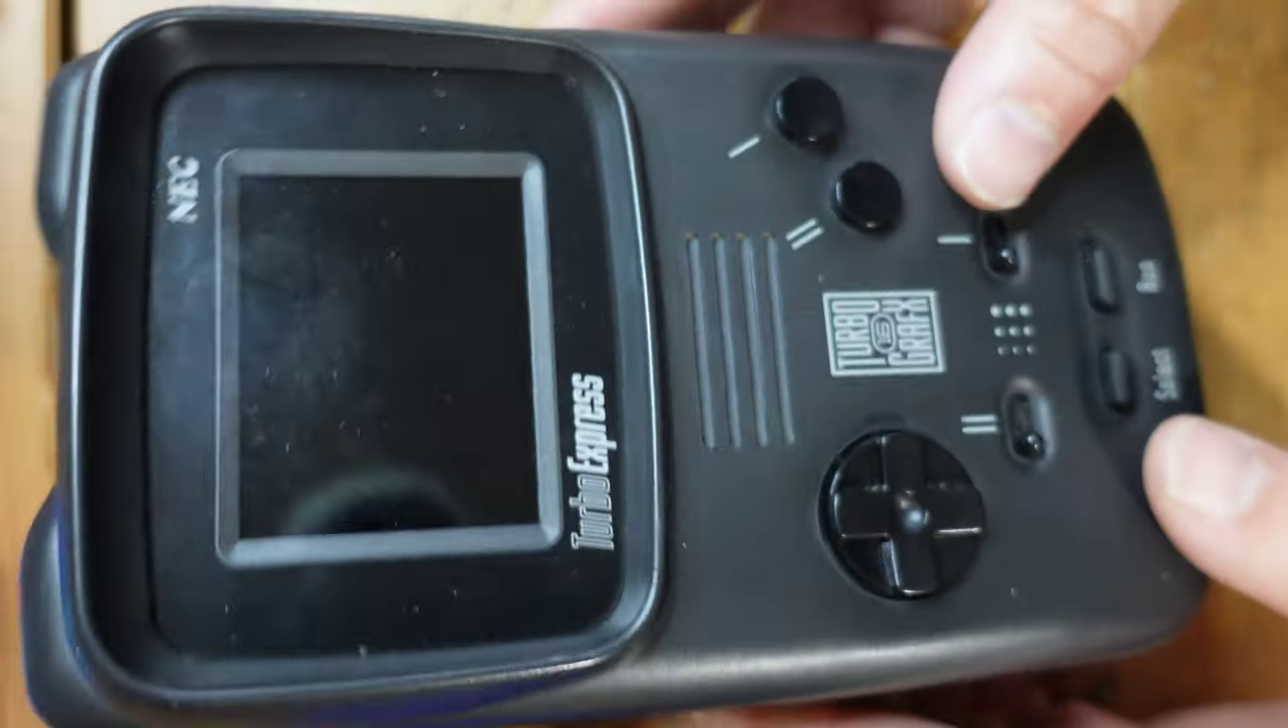Some time has passed and I have now reassembled the Turbo Express.